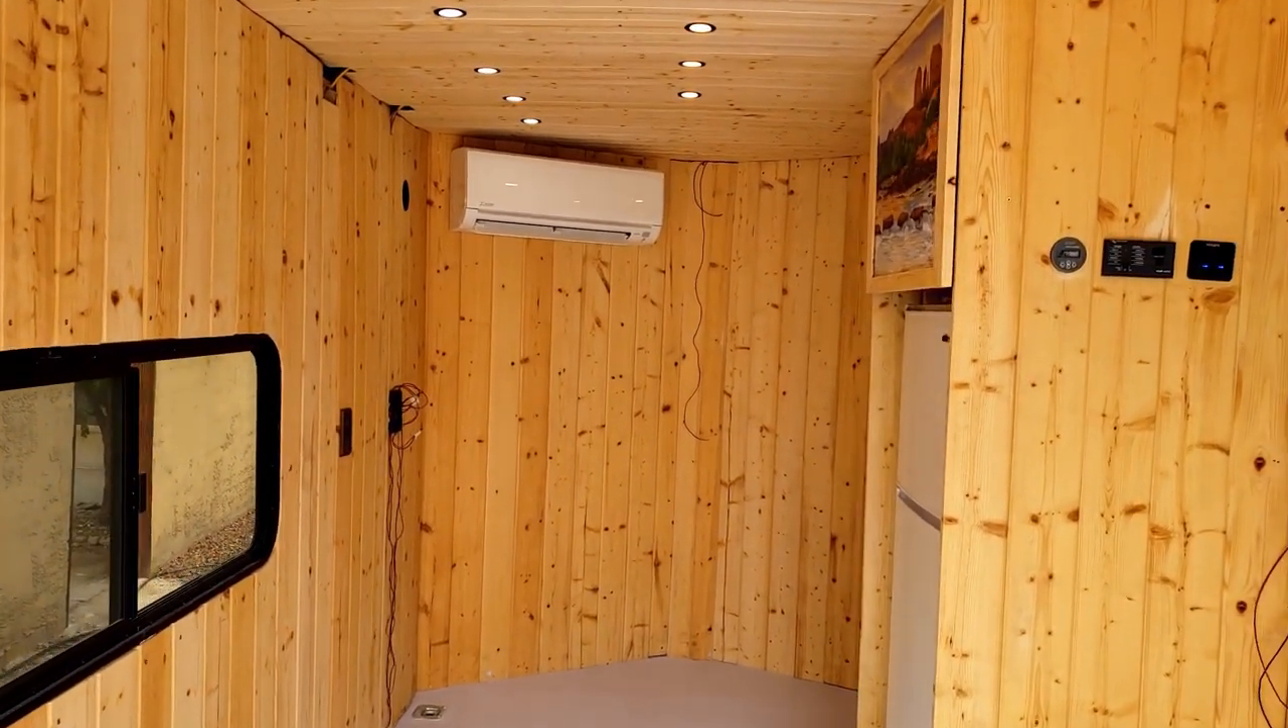Well, it may have taken over a year, but finally had the interior walls and ceilings up and completed.